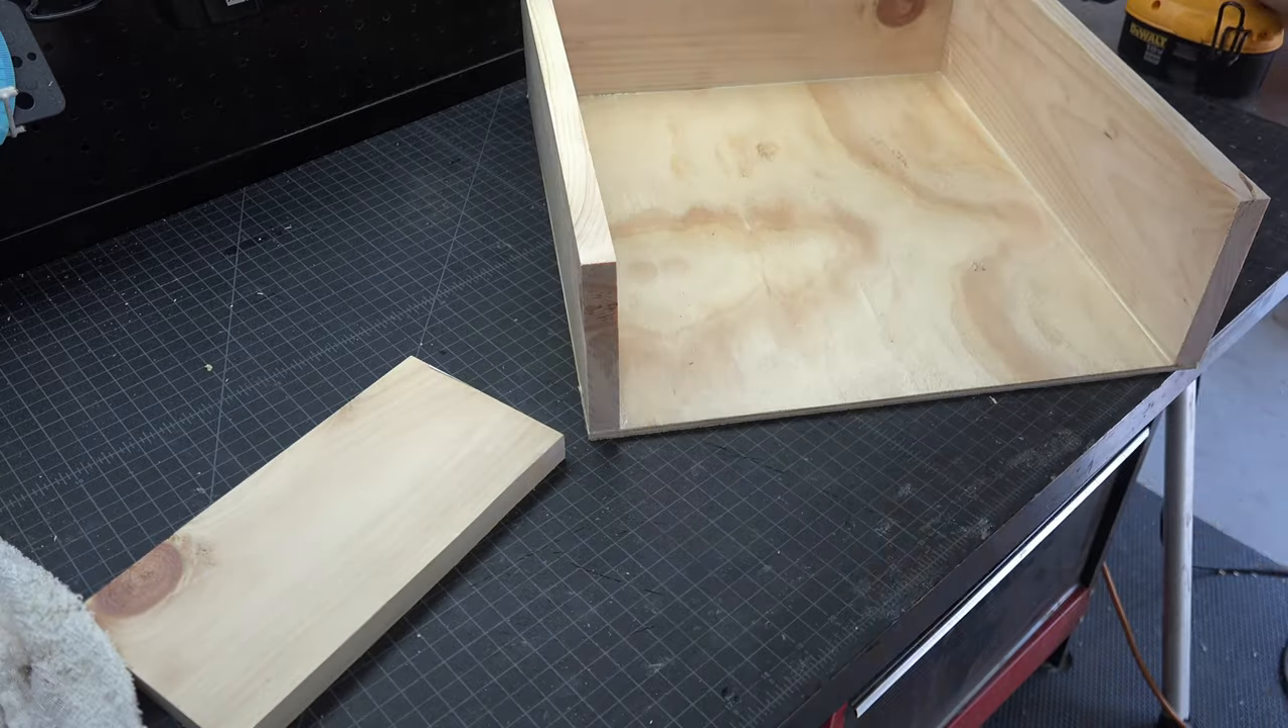You should now have a three-sided drawer.